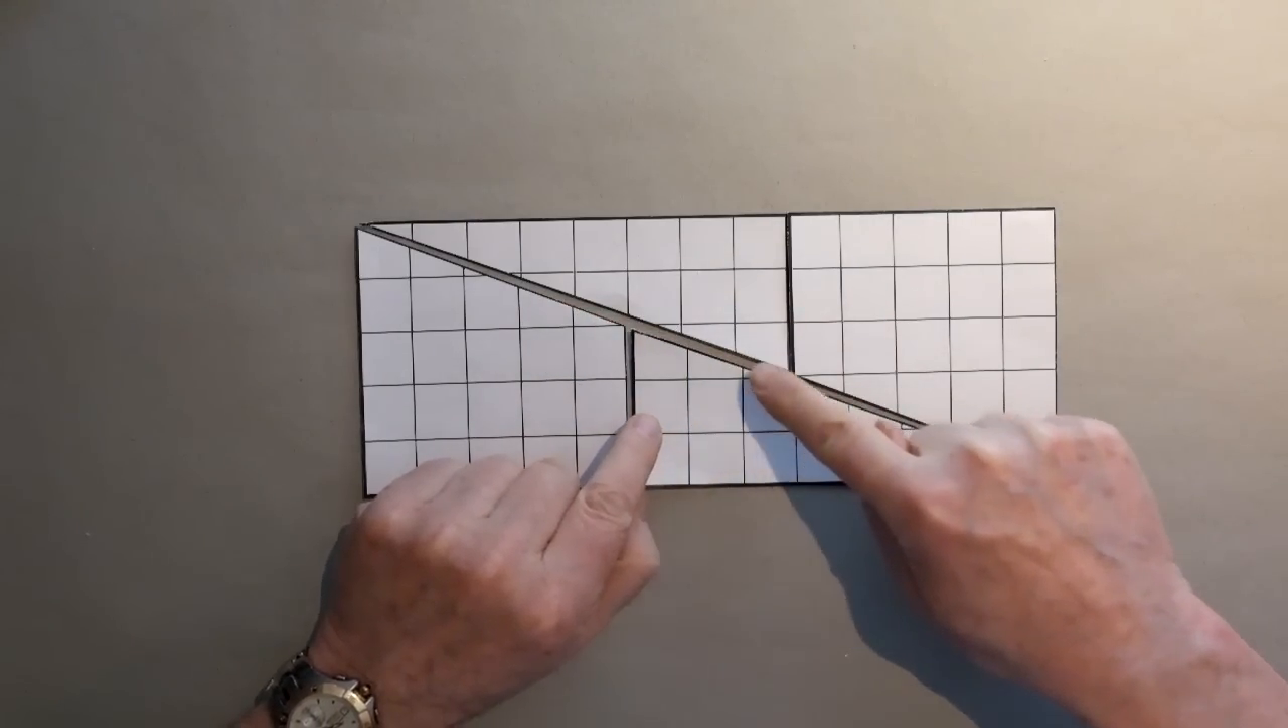And you see there's a gap running right through the middle of this rectangle.